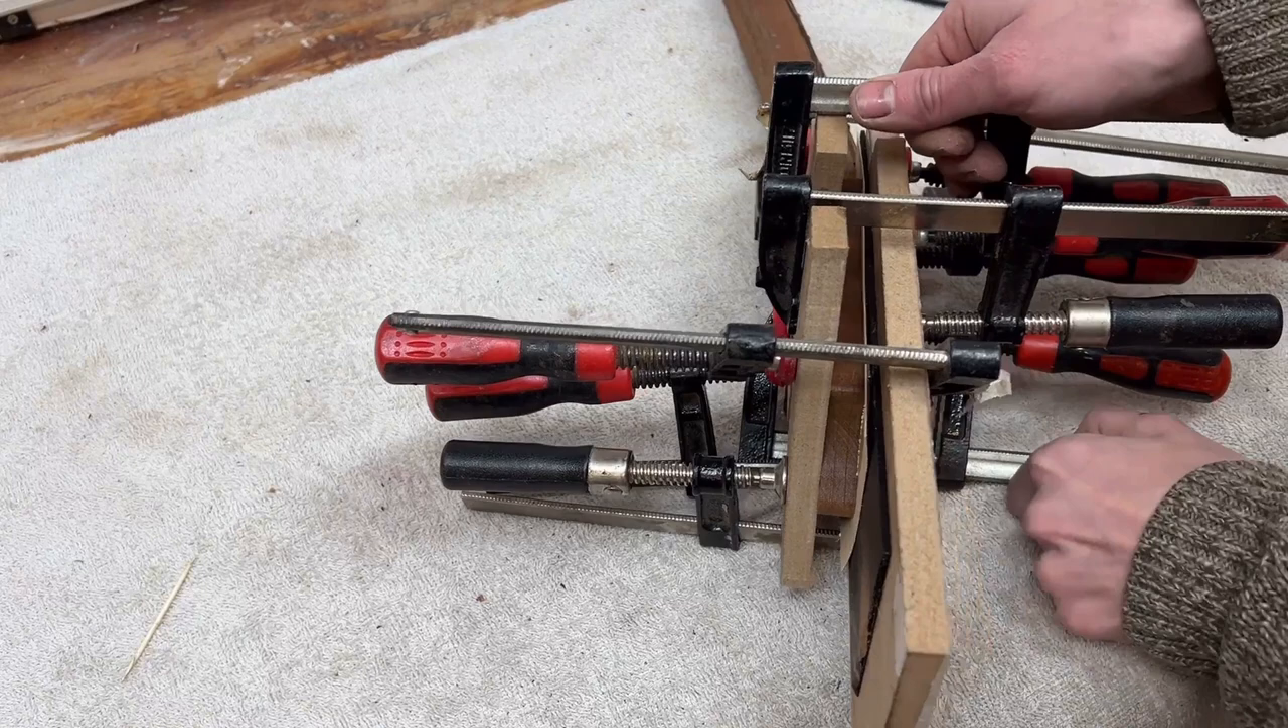So I've added all my clamps now.